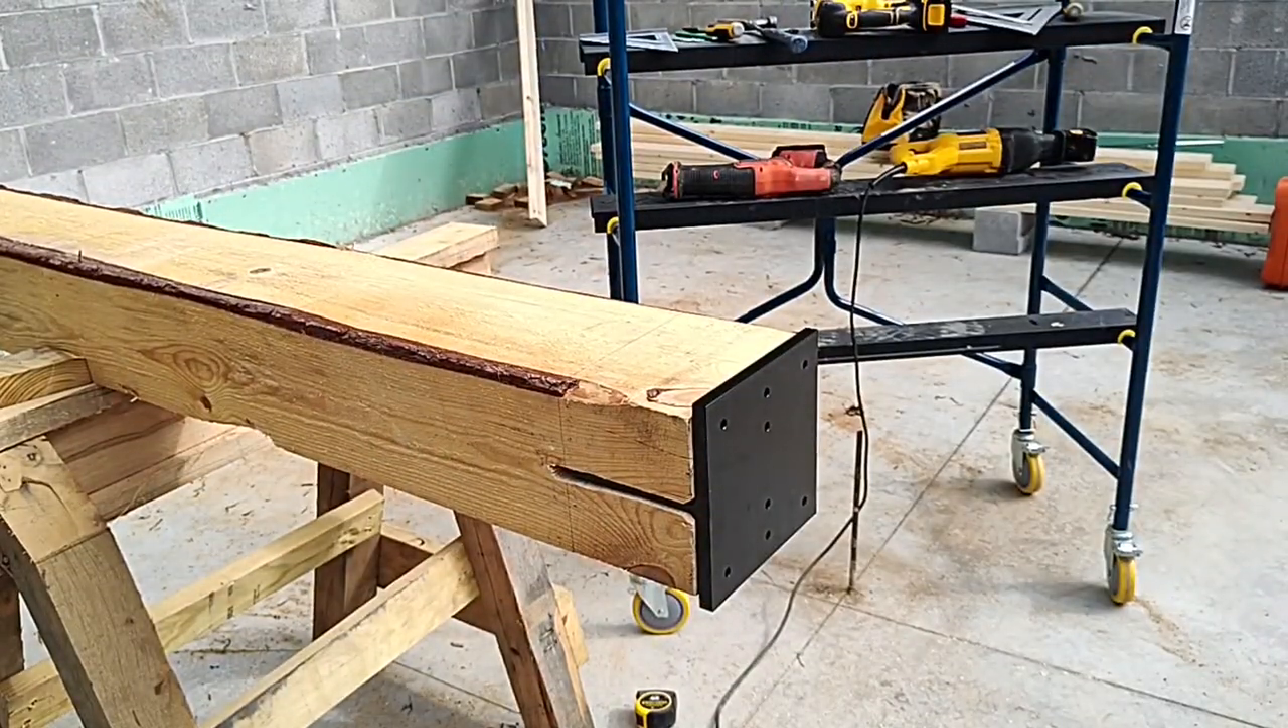So now we have a good fit on the knife plate and I'm going to do some measurements for the peg holes.